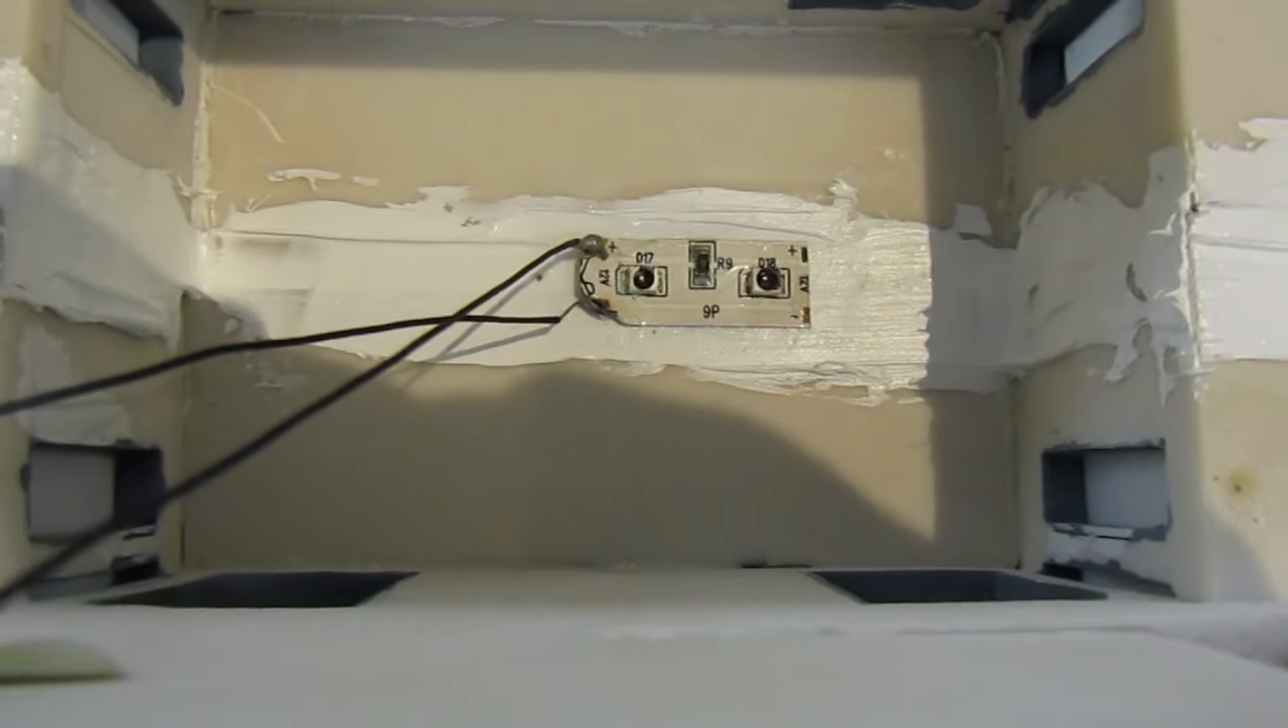OK, I've added the LED lights. I've dimmed them a bit by colouring in the lights to damp them down.